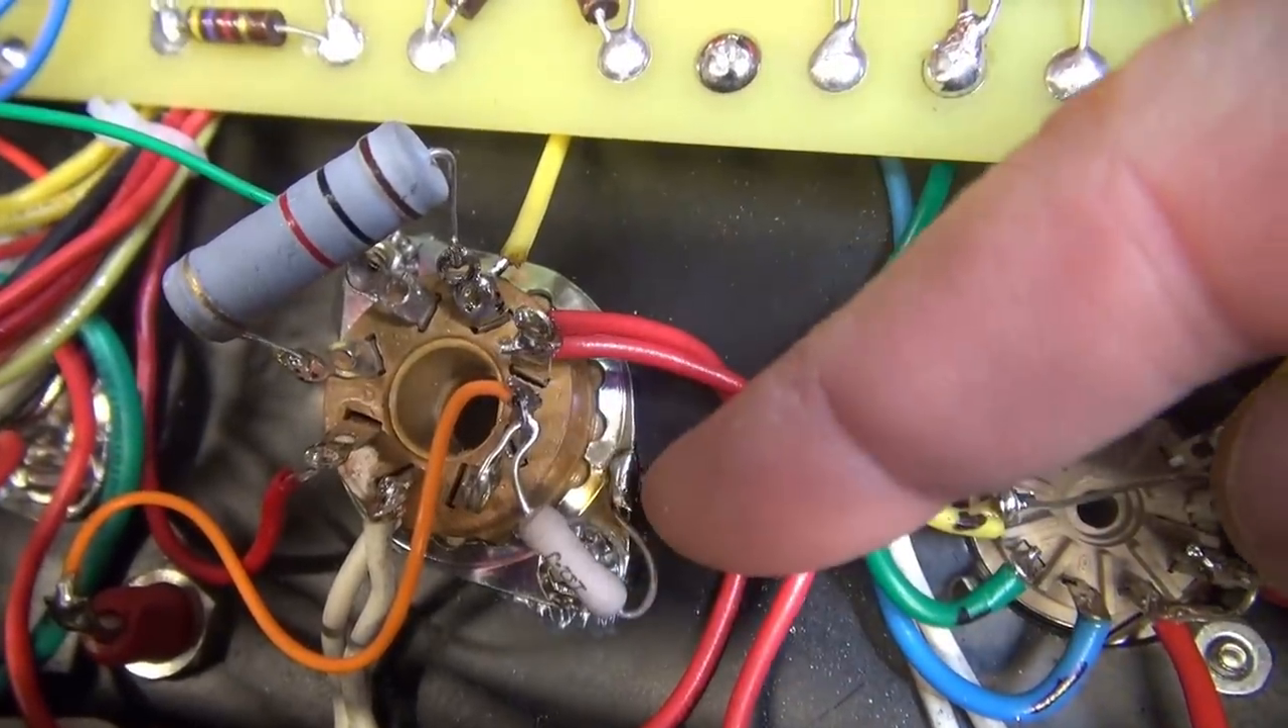You can see that I actually soldered the little current shunt resistor to the frame of the socket rather than relying on the hardware to make that ground connection.